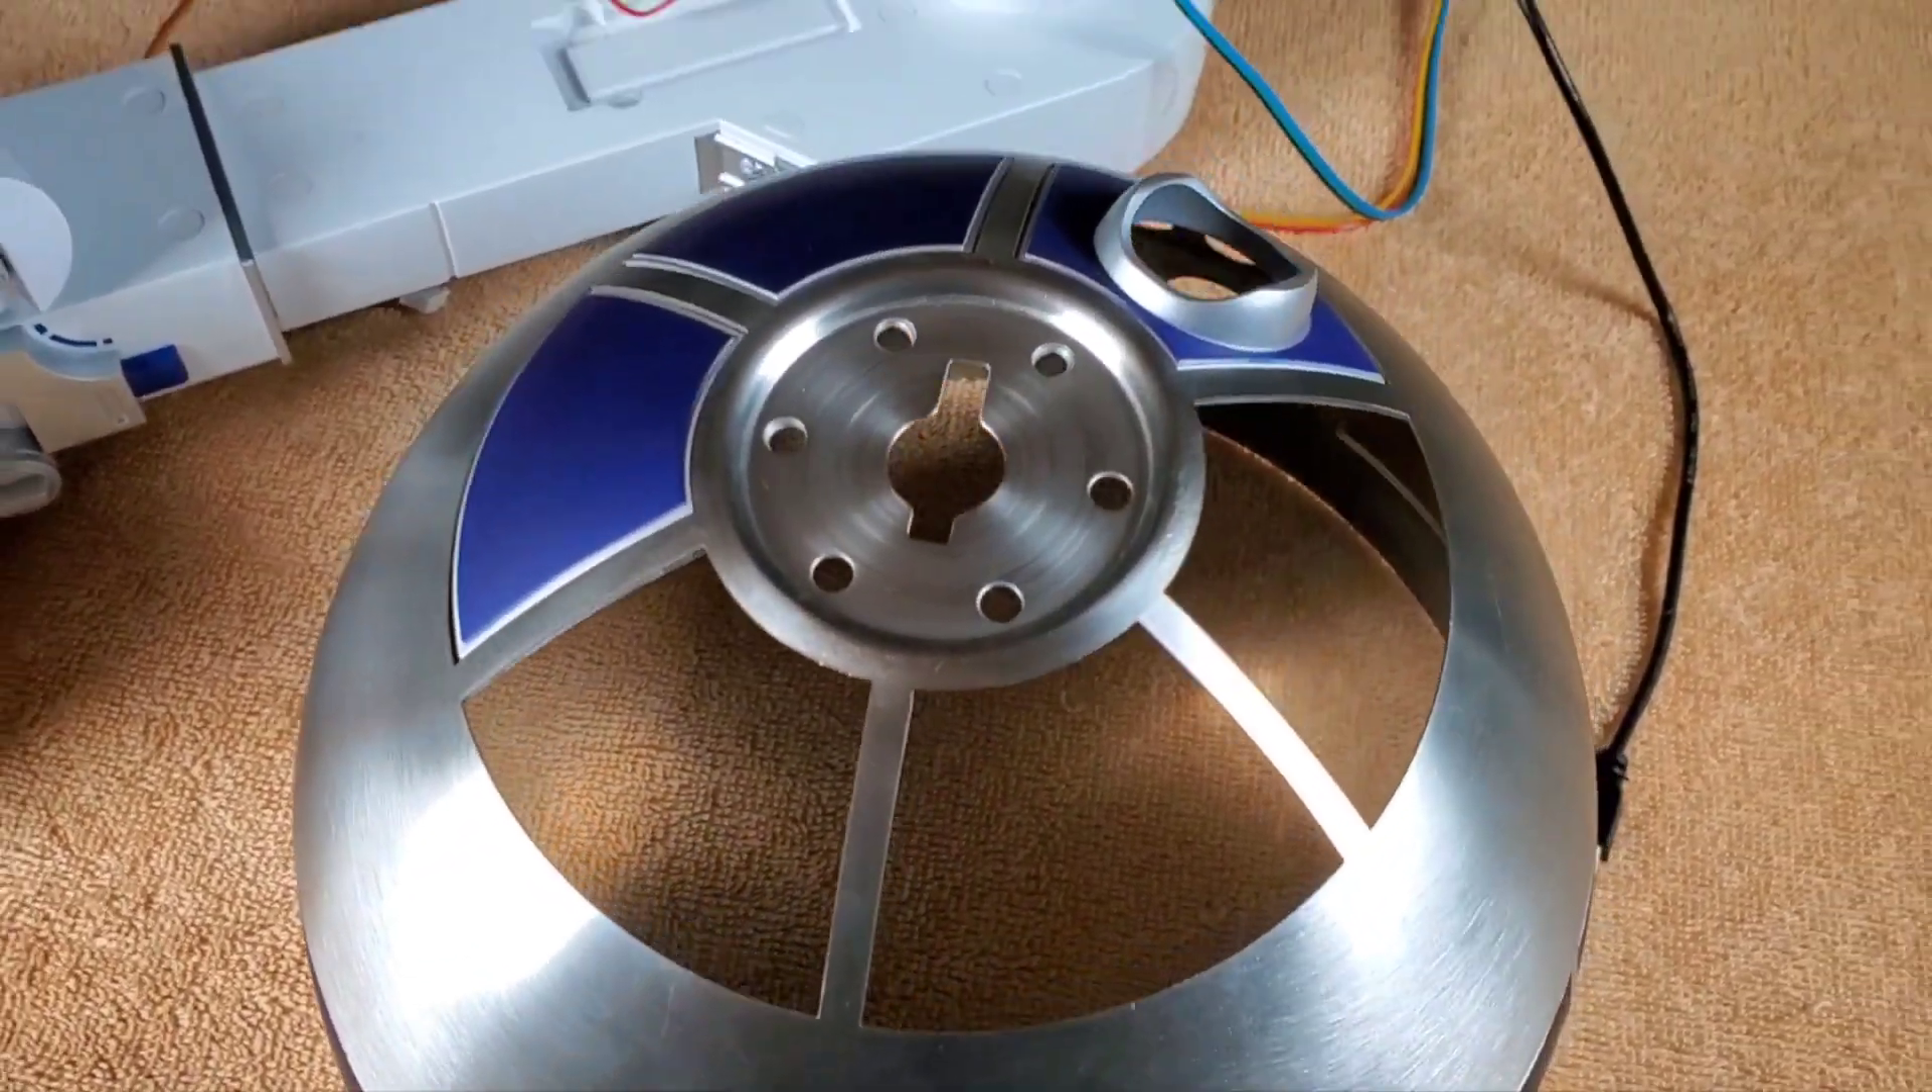We have almost all the panels on this thing now and the only thing we have to fill in are these ones which i'm guessing will be on the next set of parts.